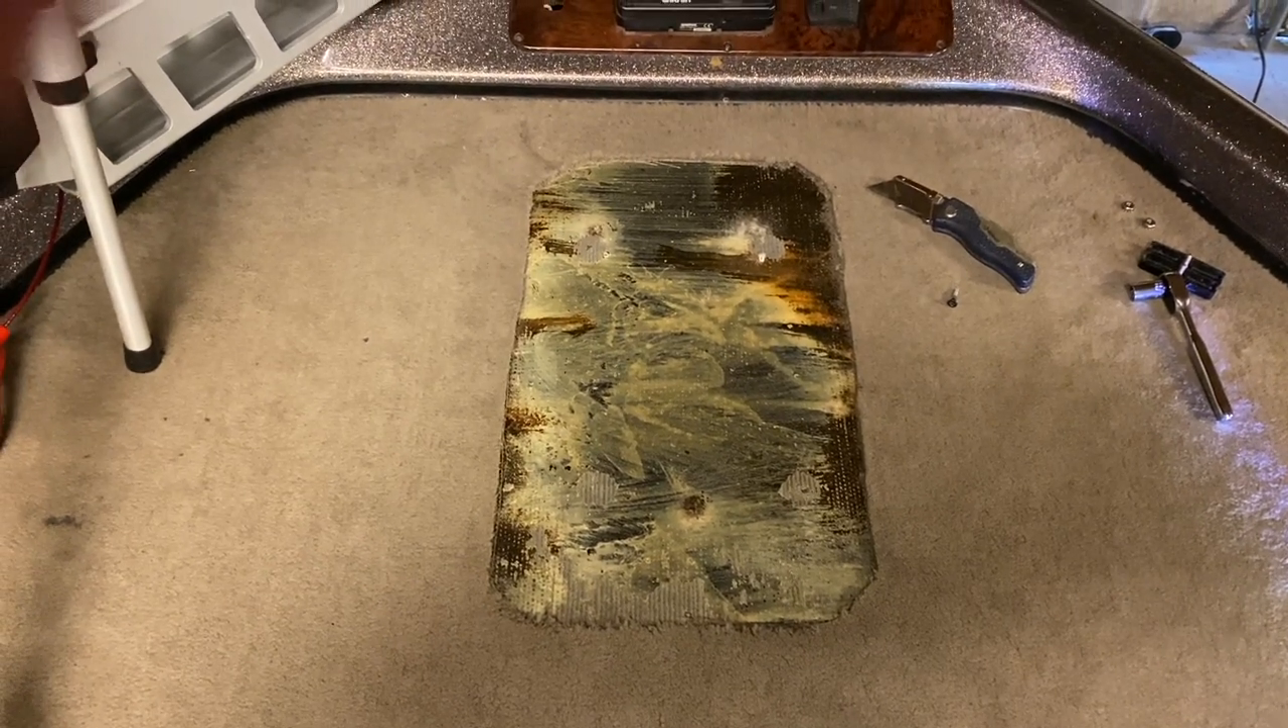So we got our carpet cut out looks really good.